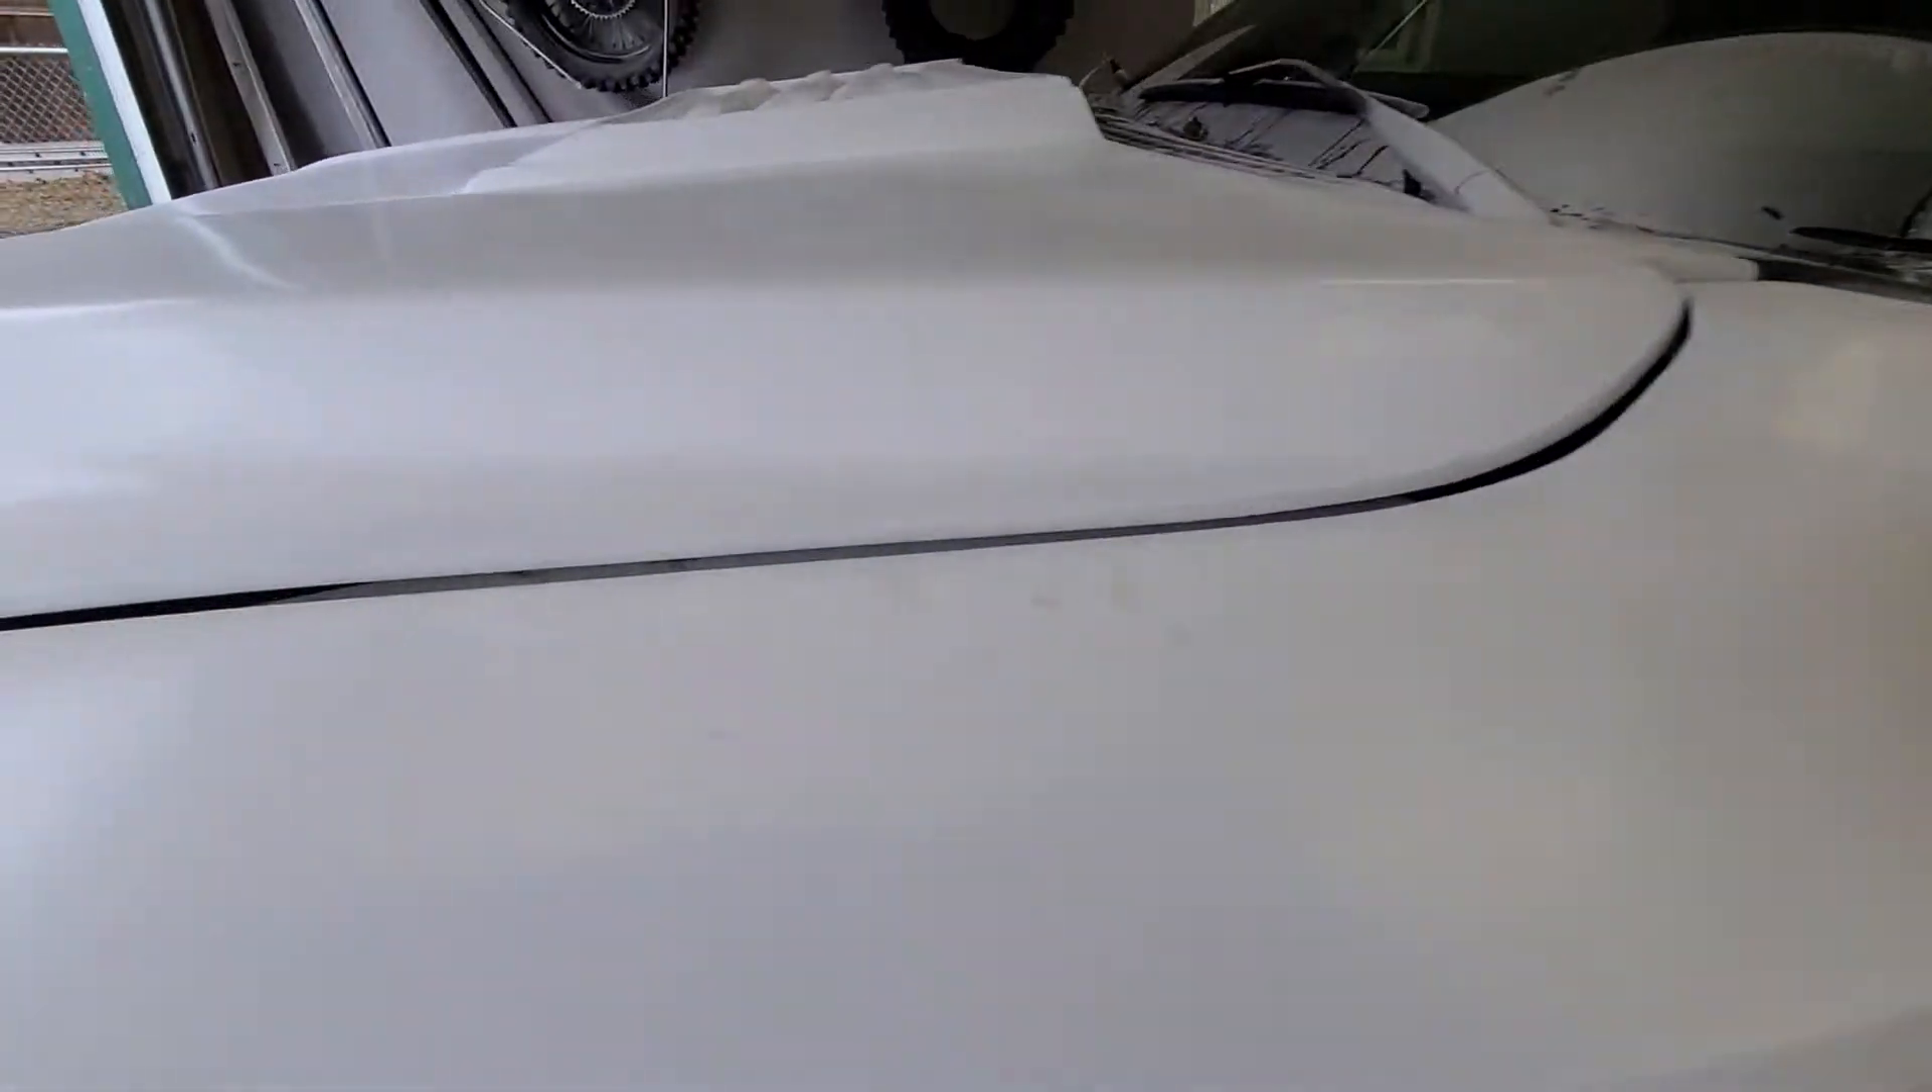There's some gaps that we've got to work on get the hood down a little bit here the fender can't really go any higher but the hood needs to come down.